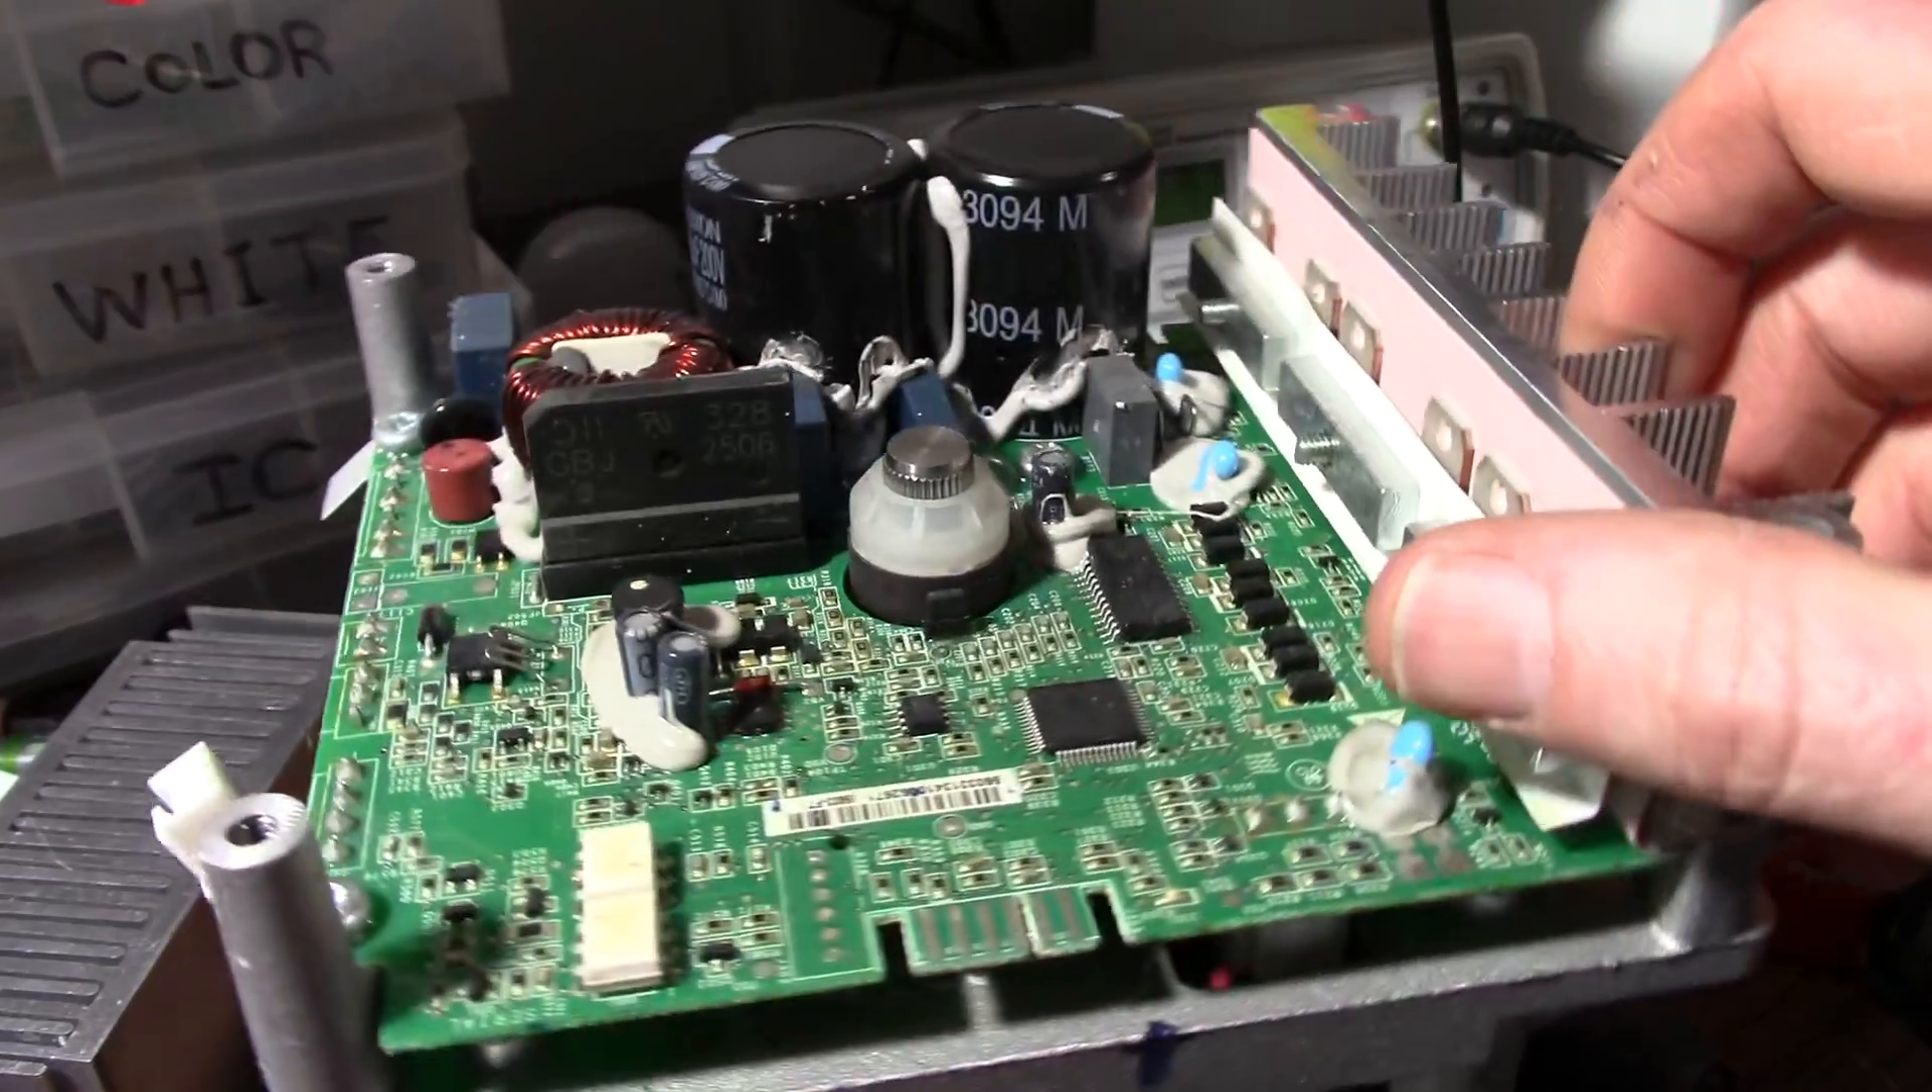Okay, I removed the metal cover that was over the circuit board.